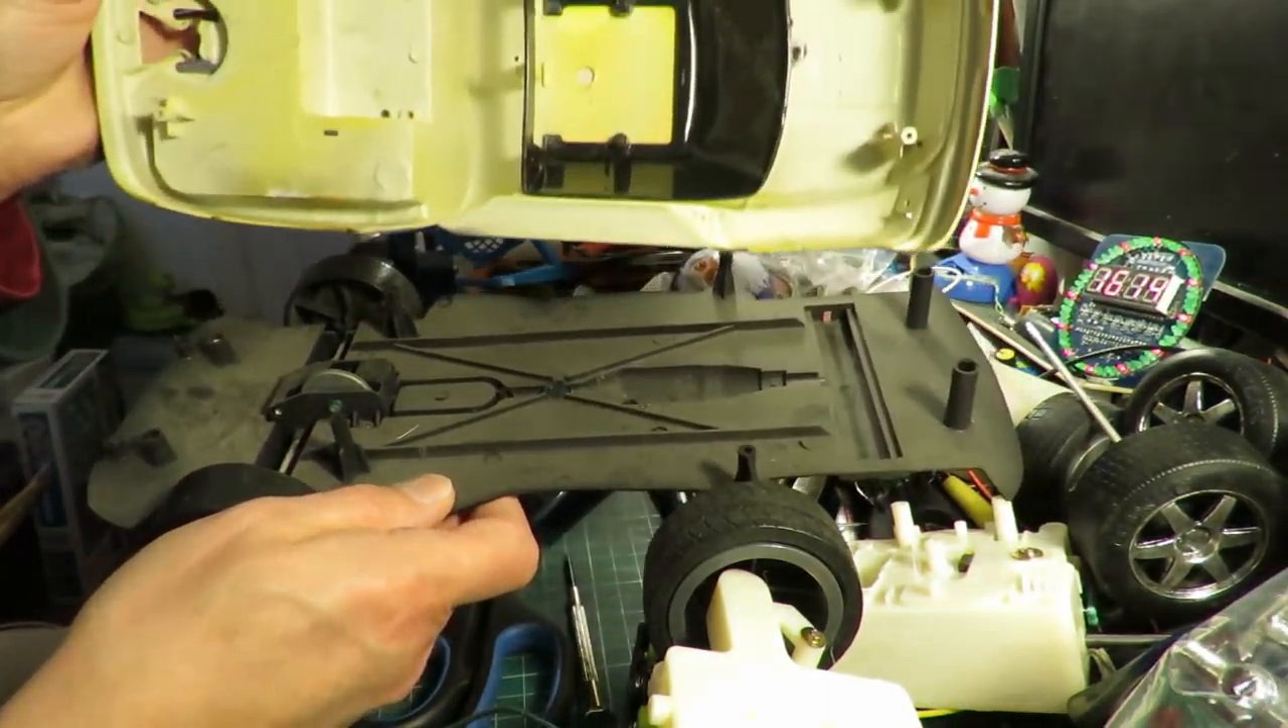Well that's the chassis, we'll call it, taken off.